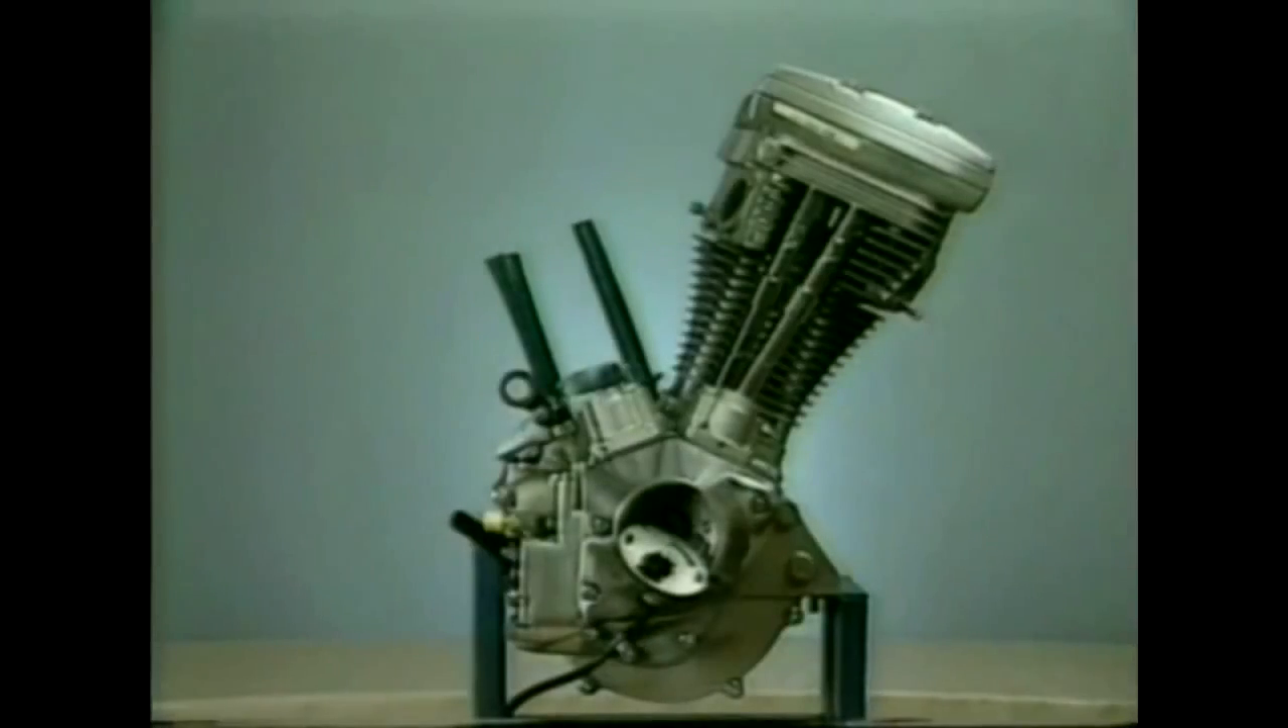This now completes the assembly of the front cylinder.